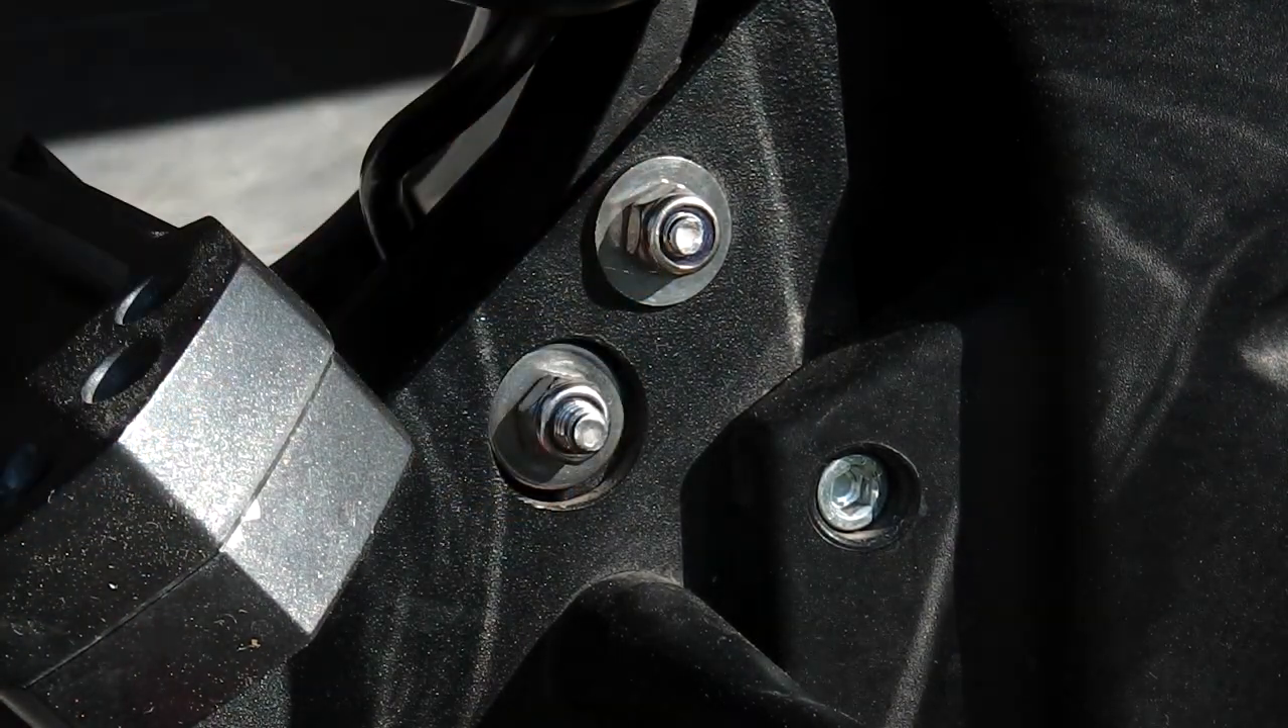So I put two self-locking nuts on here.